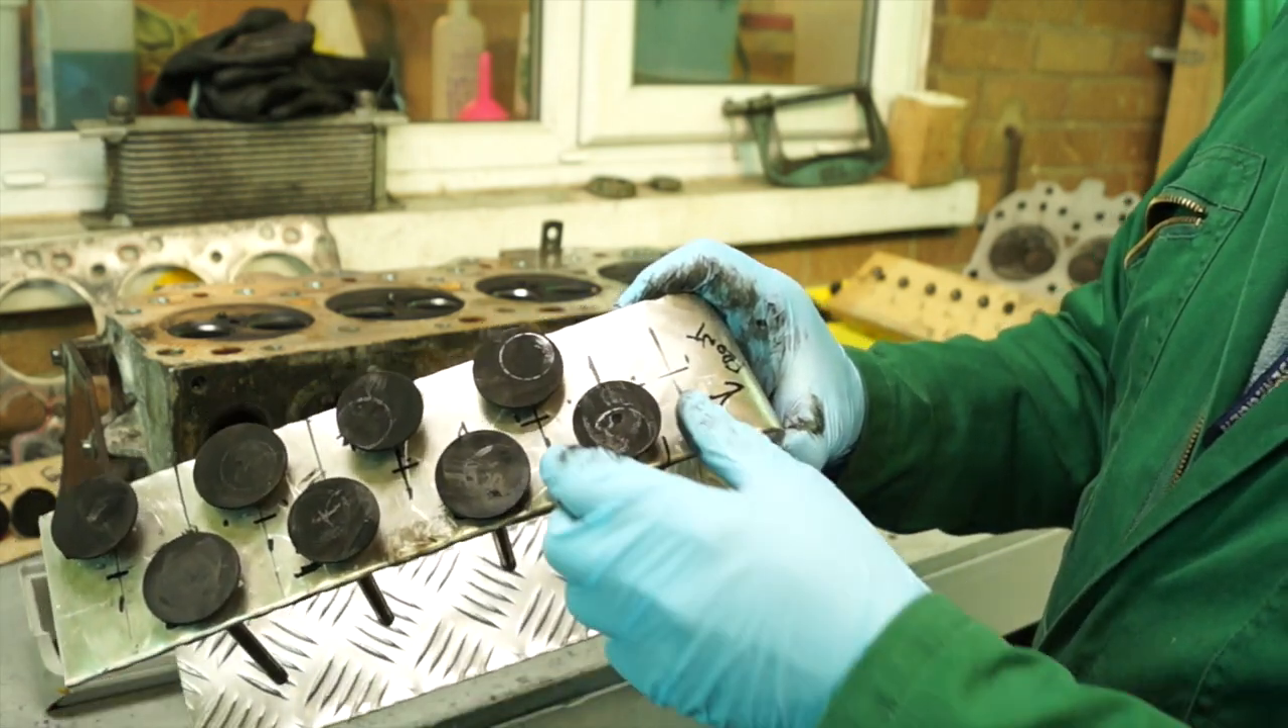So what we've done here we've removed the valves and we have them in order.